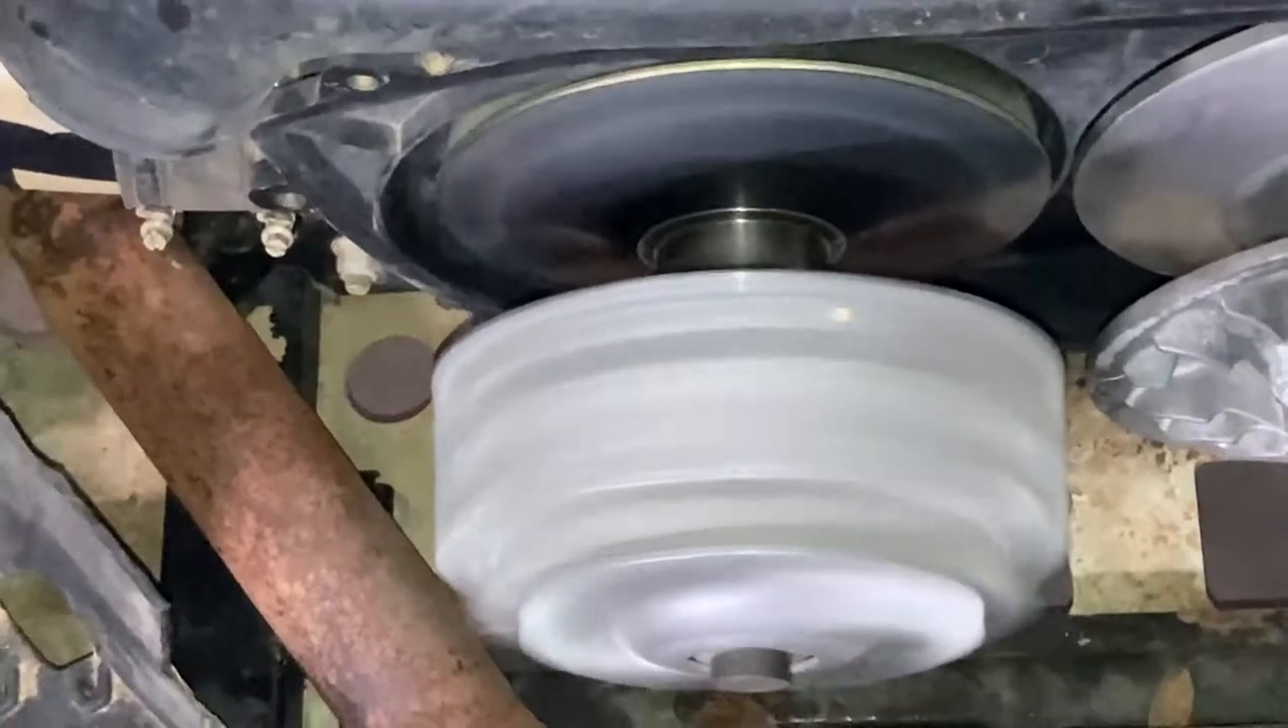Okay so i don't have the belt put on there yet obviously but i started it up to see if the clutch is going to work.